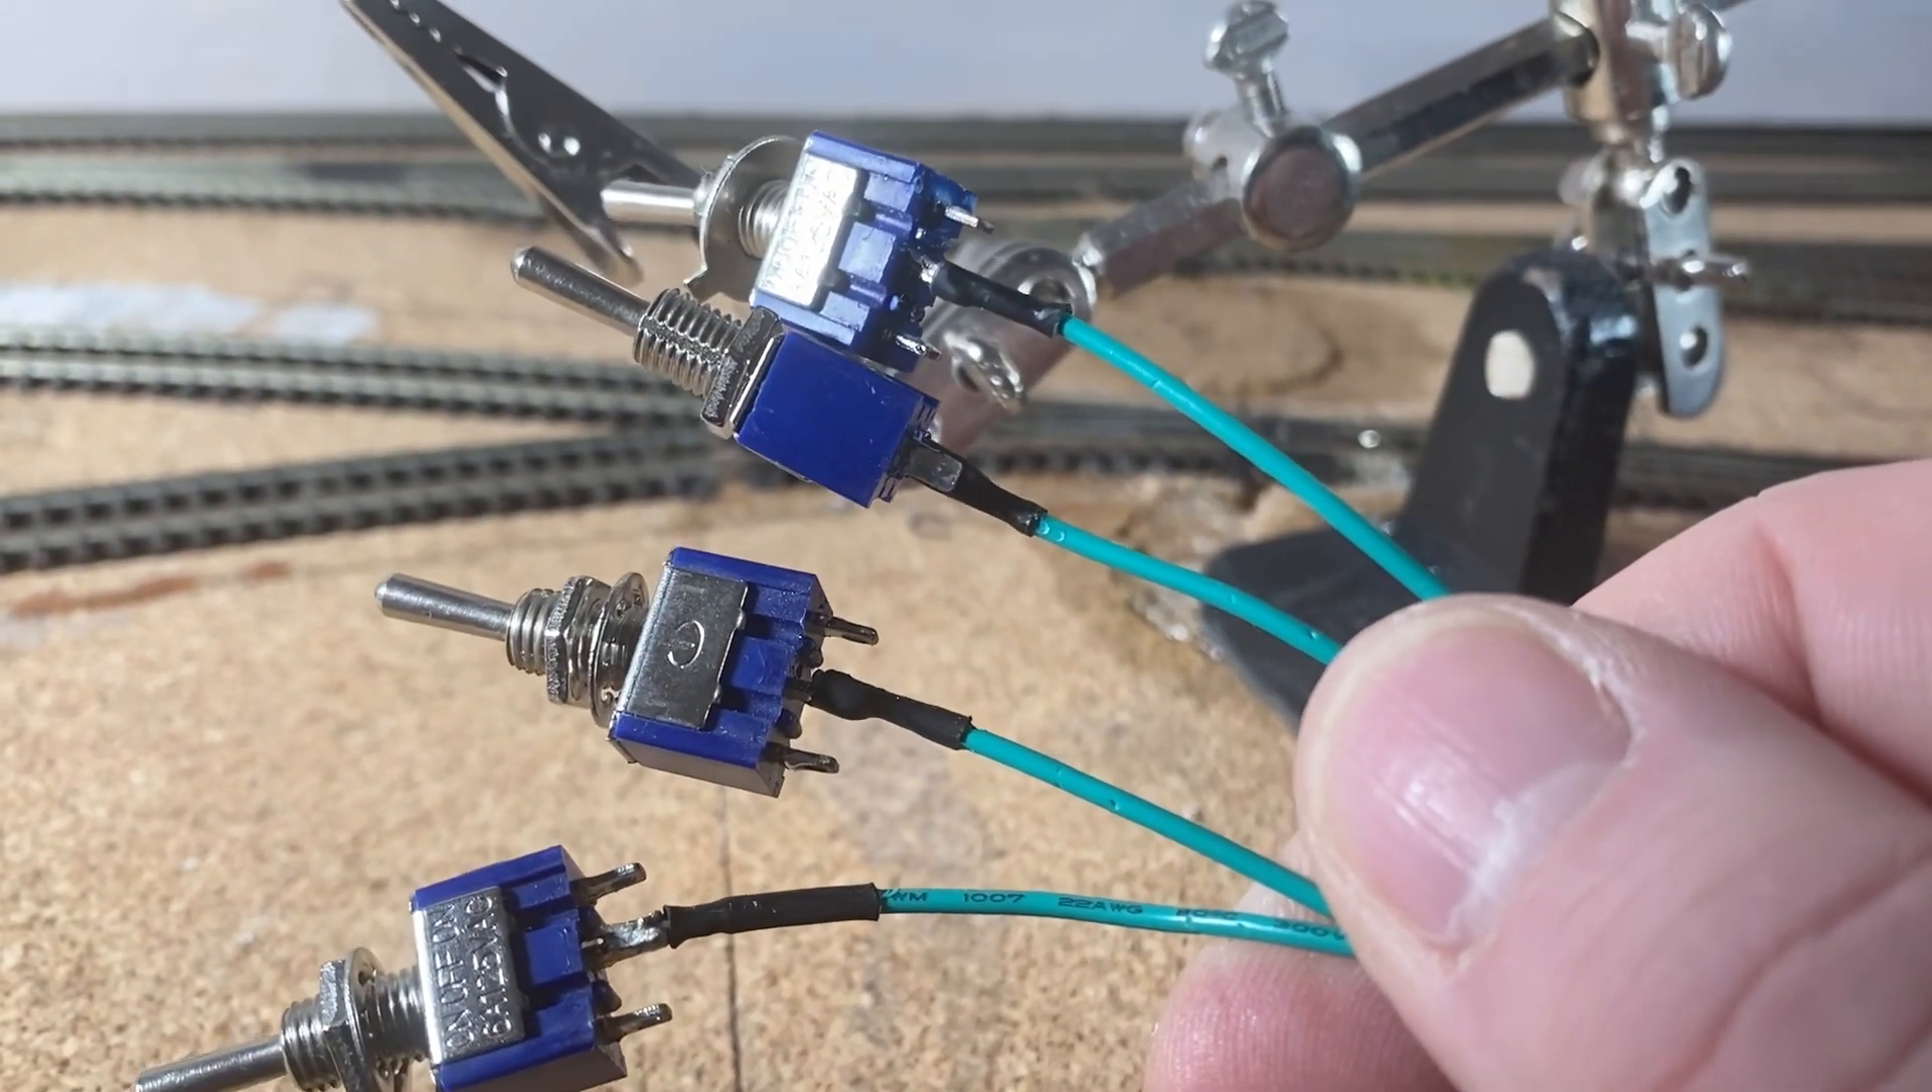And so it's all four switches done with each center wire protected with the heat shrink.